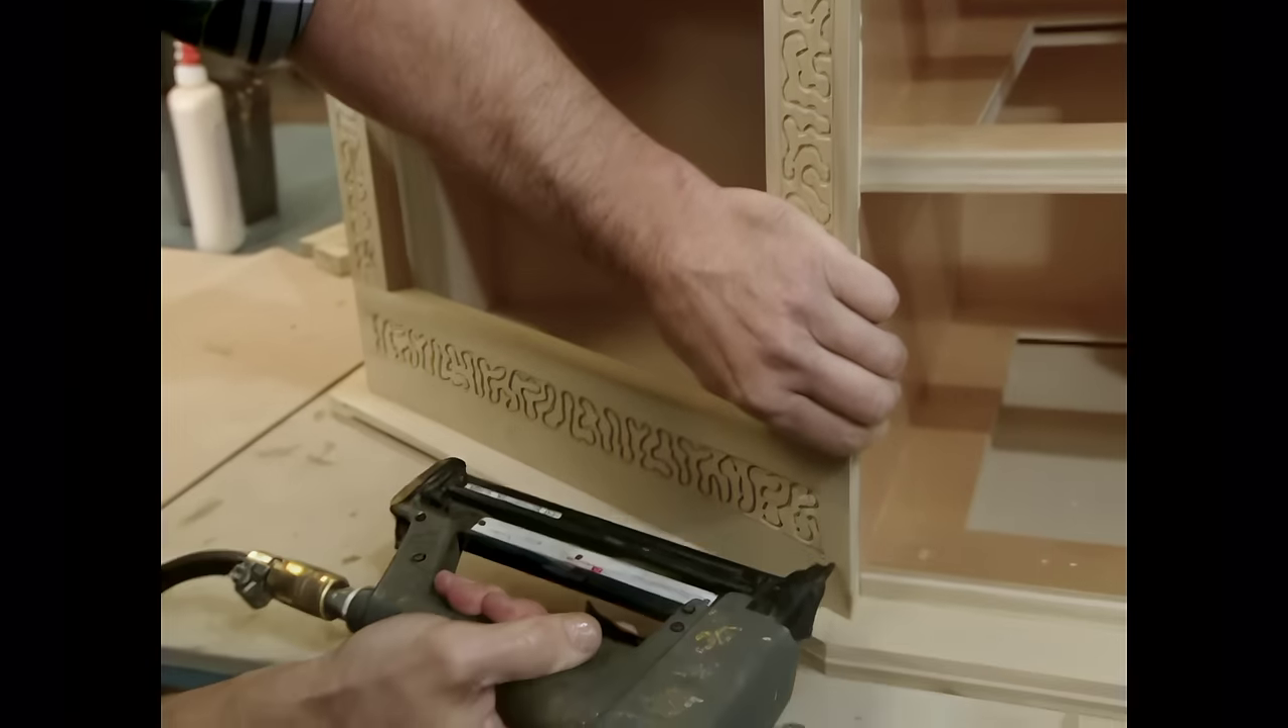Well, I did finish the routing on the face frames last night, and now it's just a matter of attaching them to the case with some glue and brads.